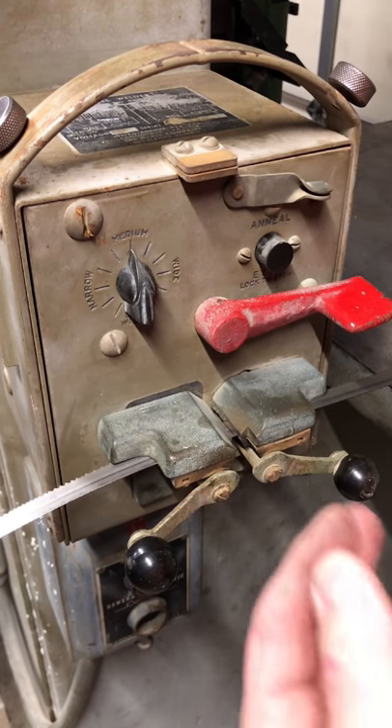I've got my blades cut and I have them captured in the welder.